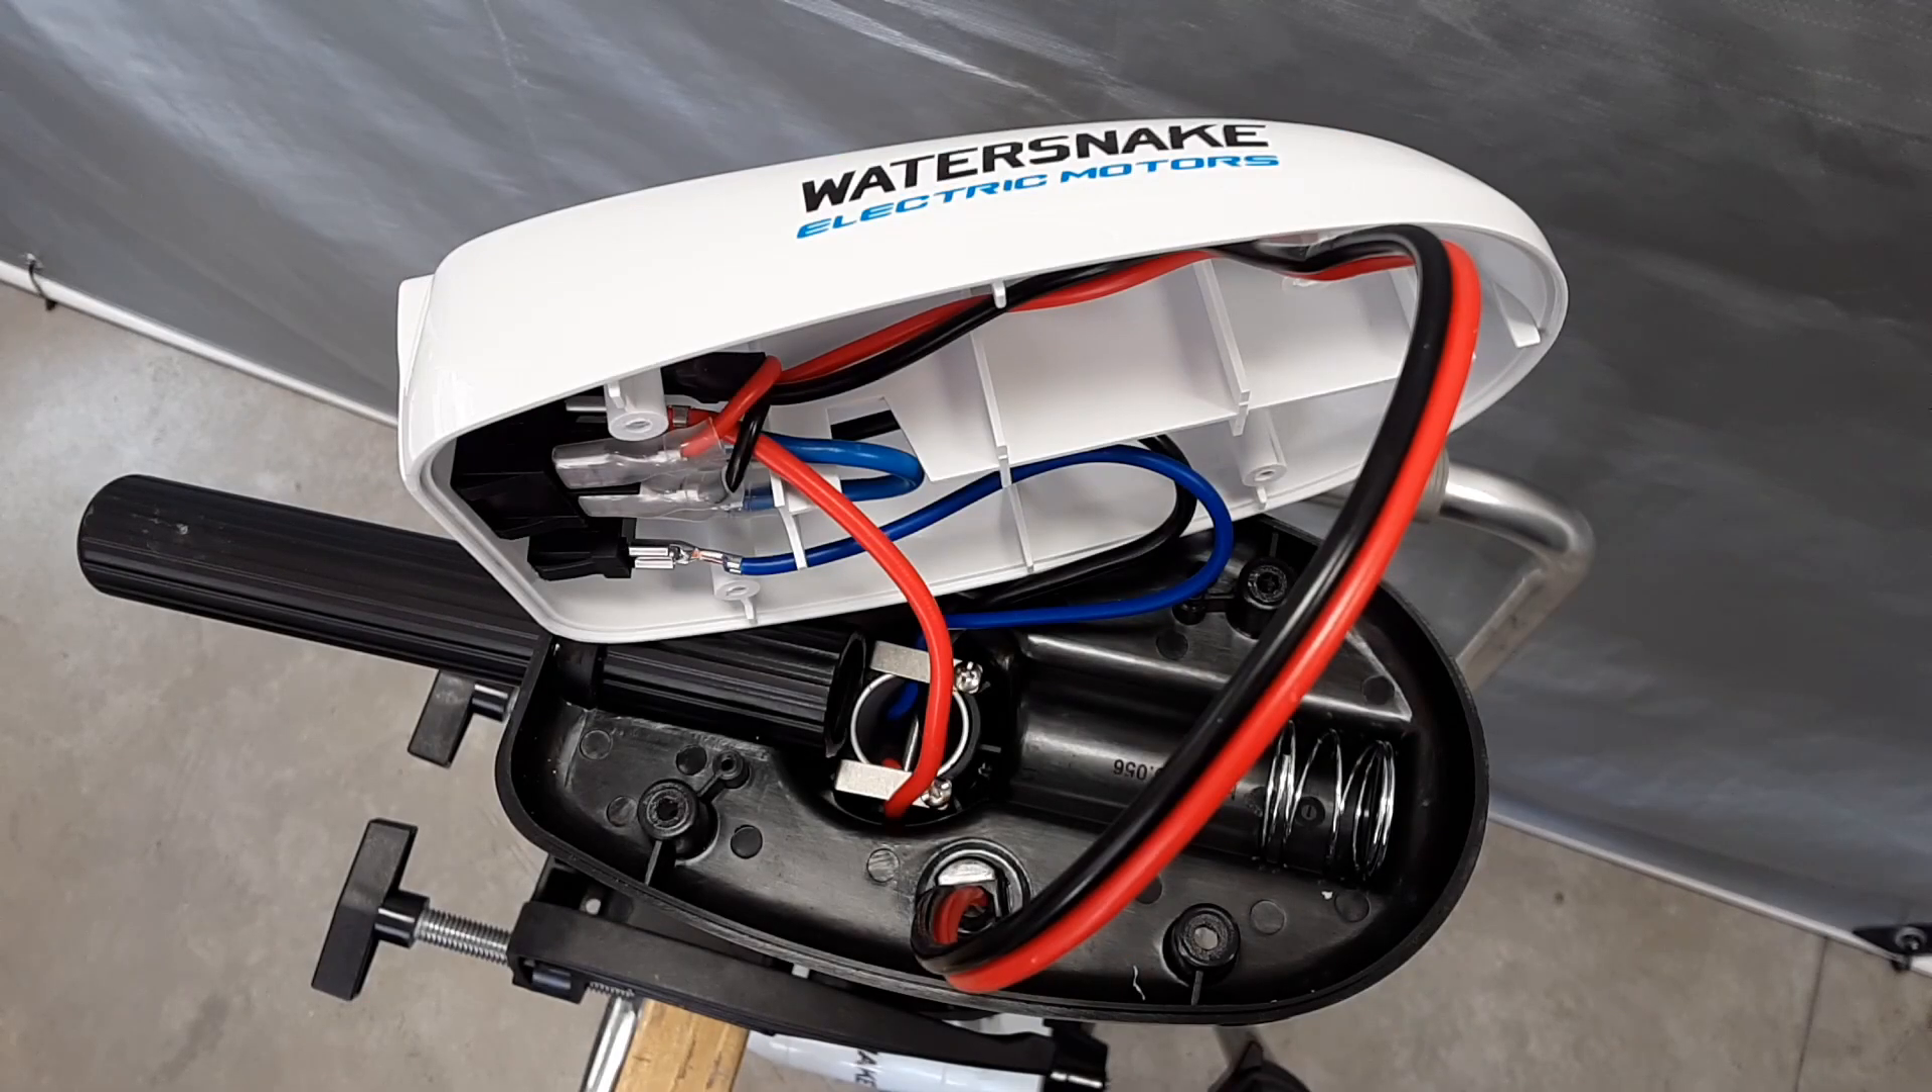I've removed the four screws and popped off the top of the control box.